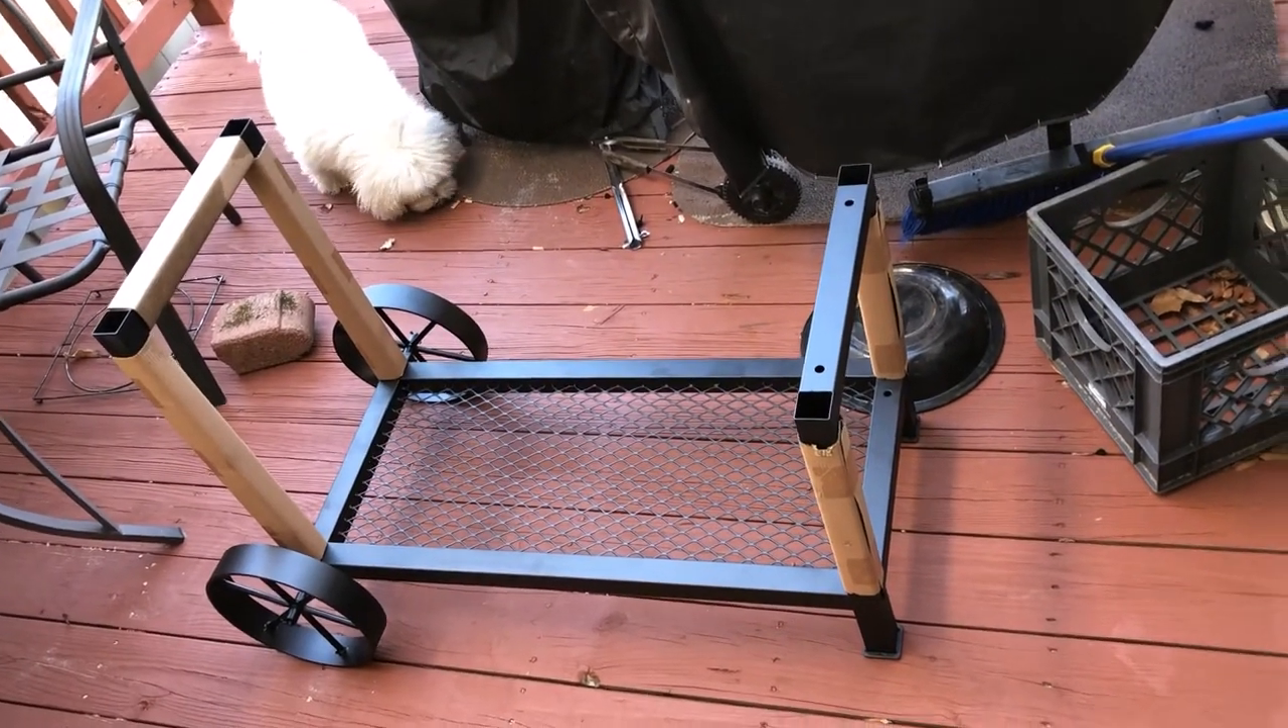And then we have the stand put together and i got to put that which is going to weigh a whole lot onto that.